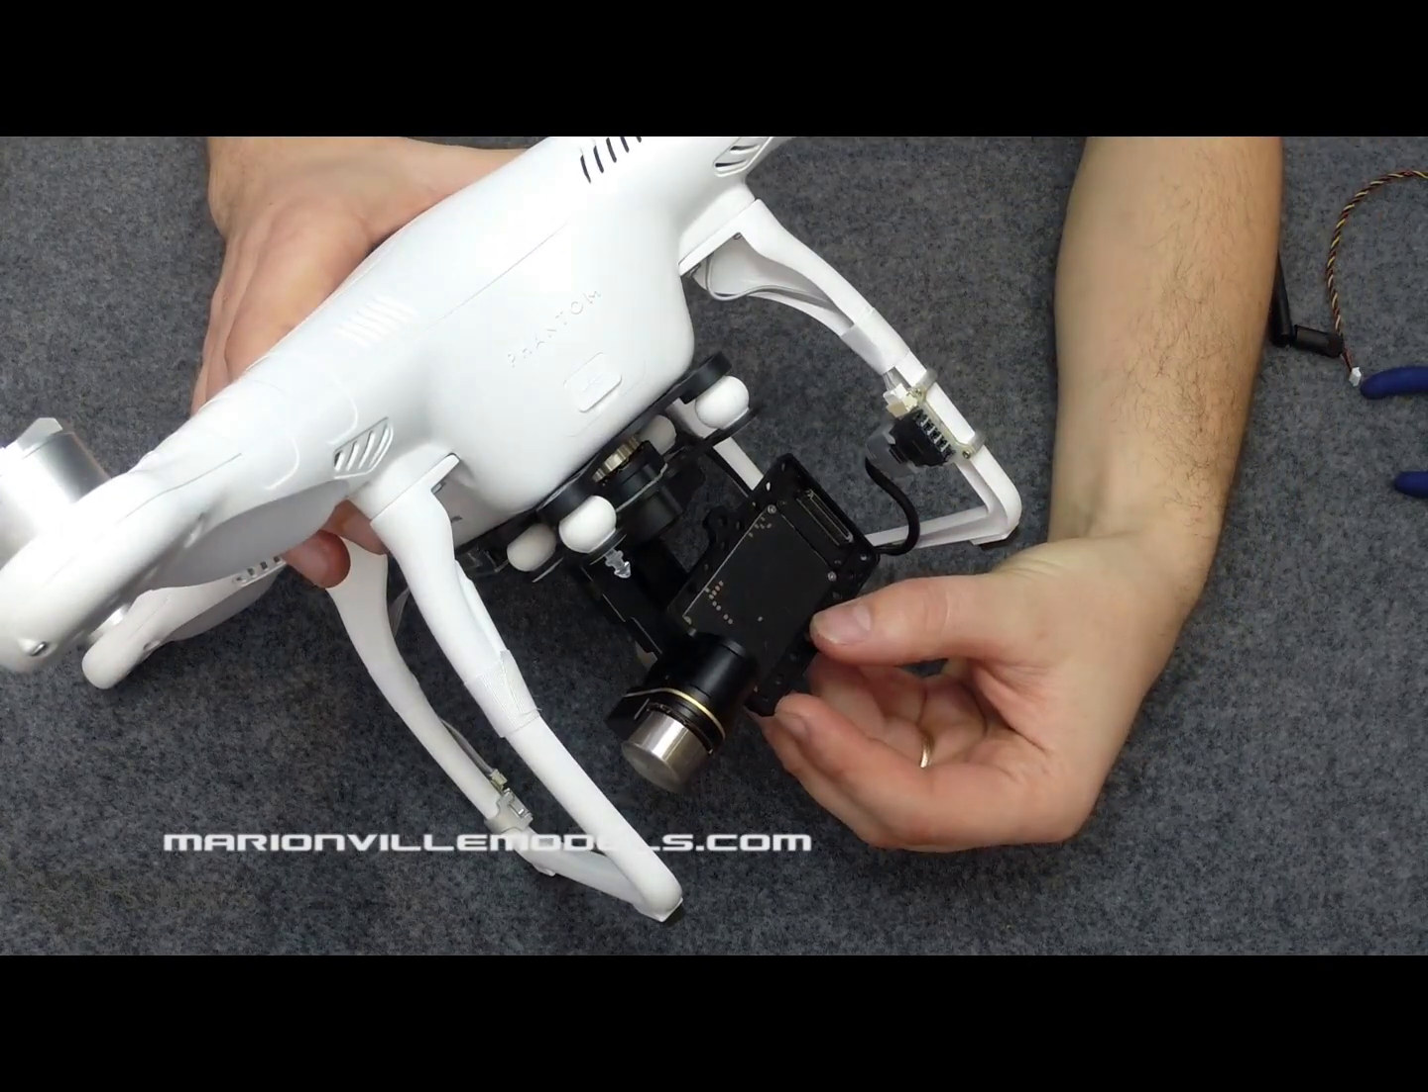Now, your Phantom is just ready to have the GoPro fitted.